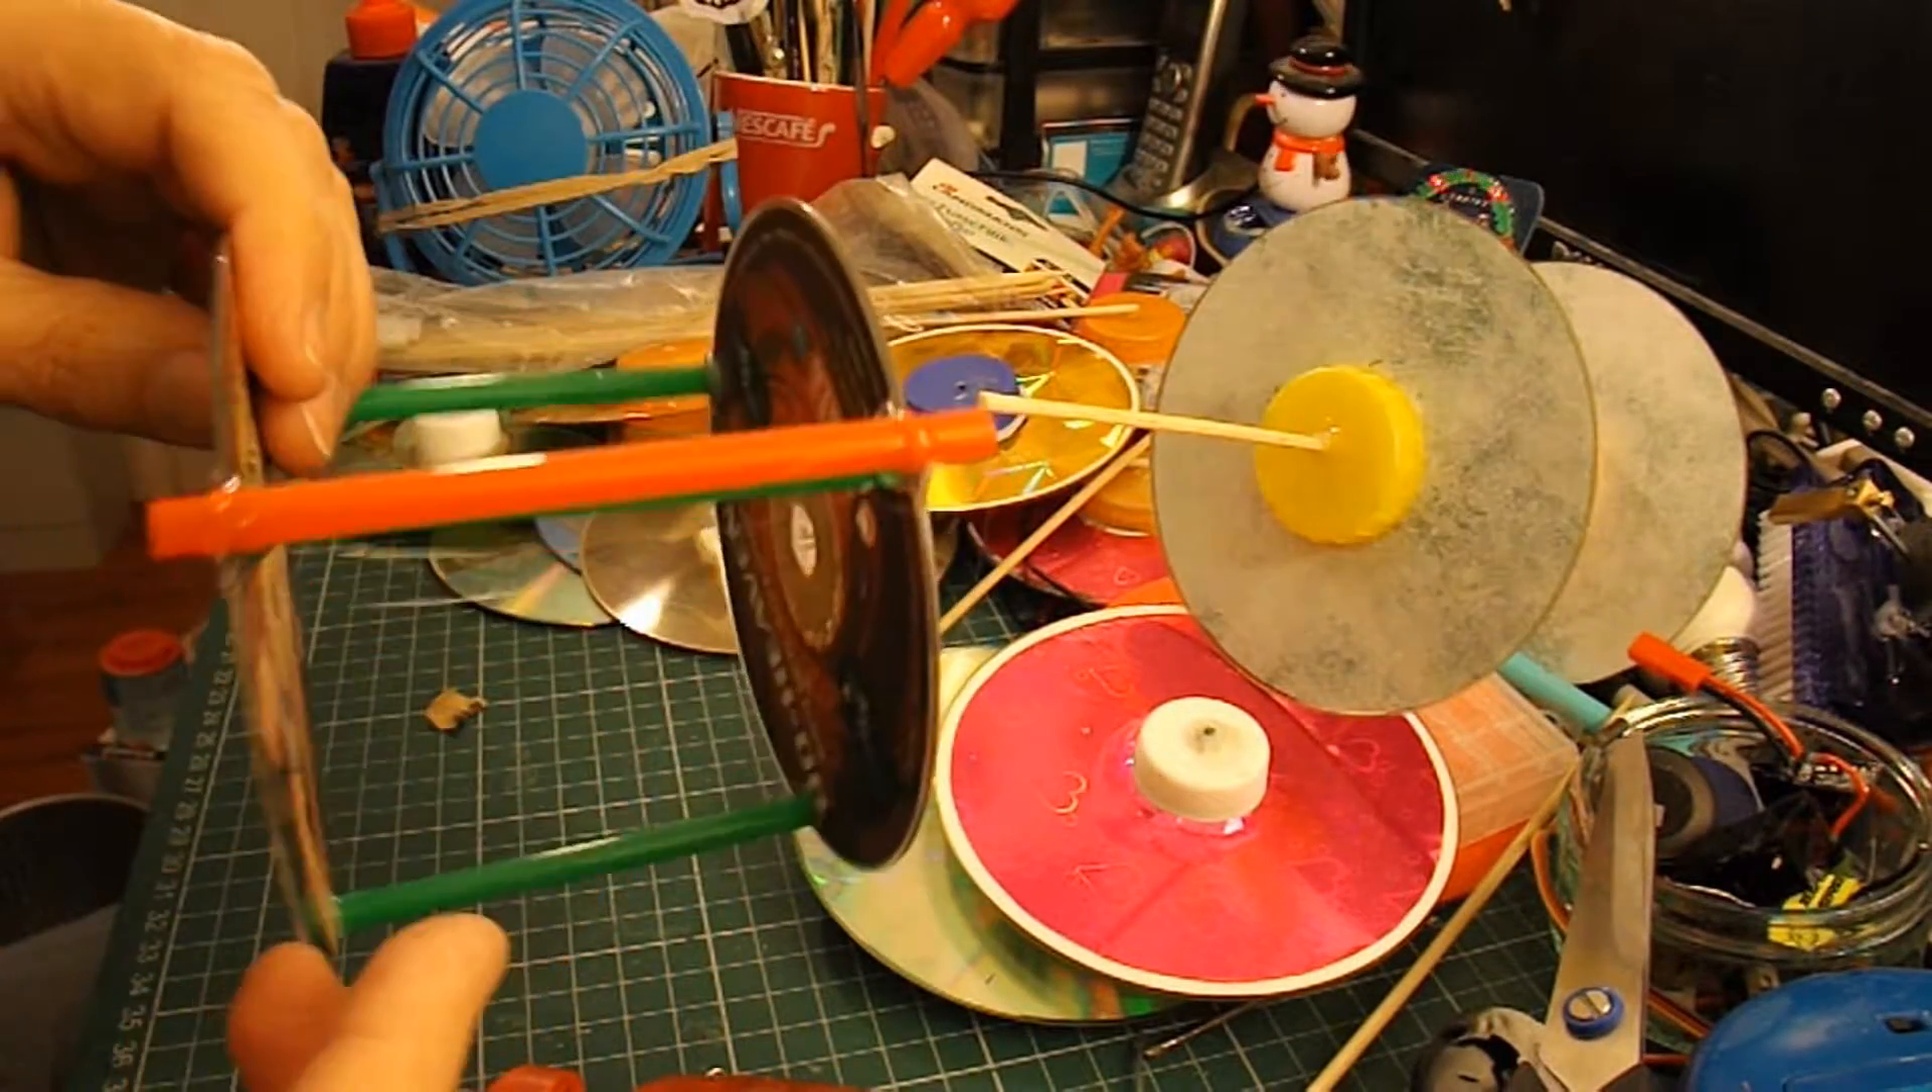So I've got some drinking straws between those CDs, just to hold them in position.